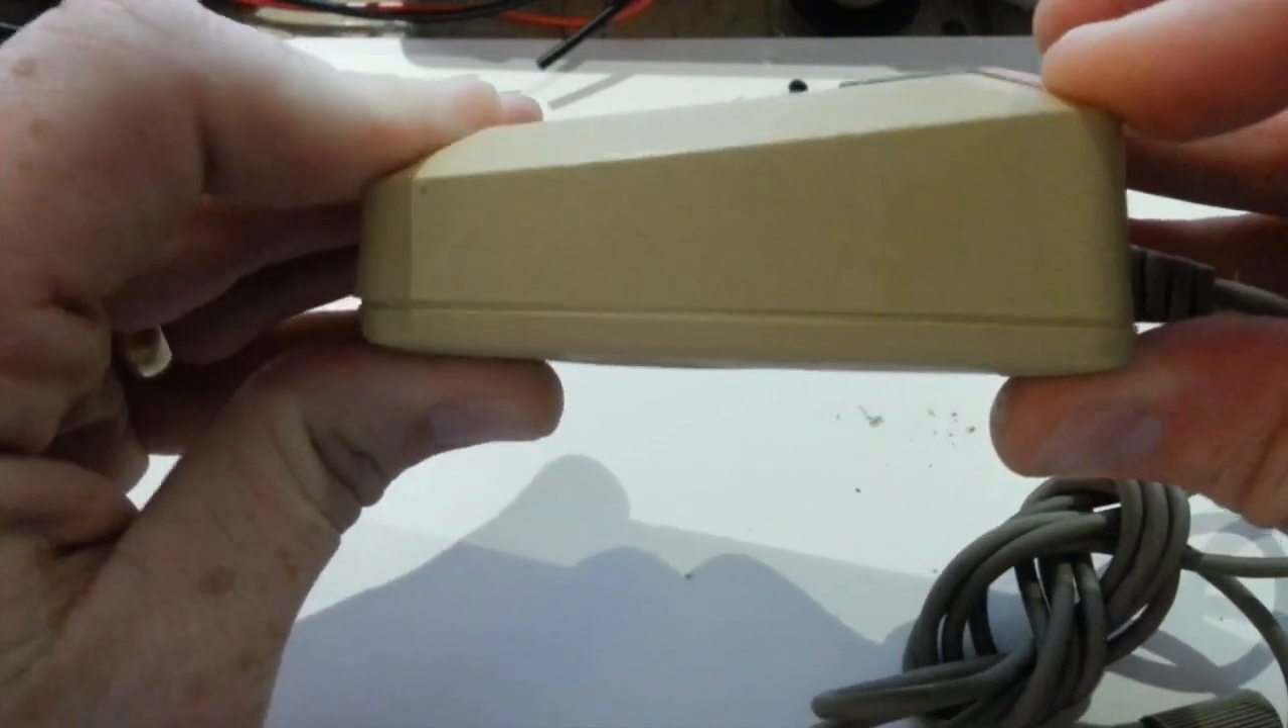And now, you've got your mouse all together.